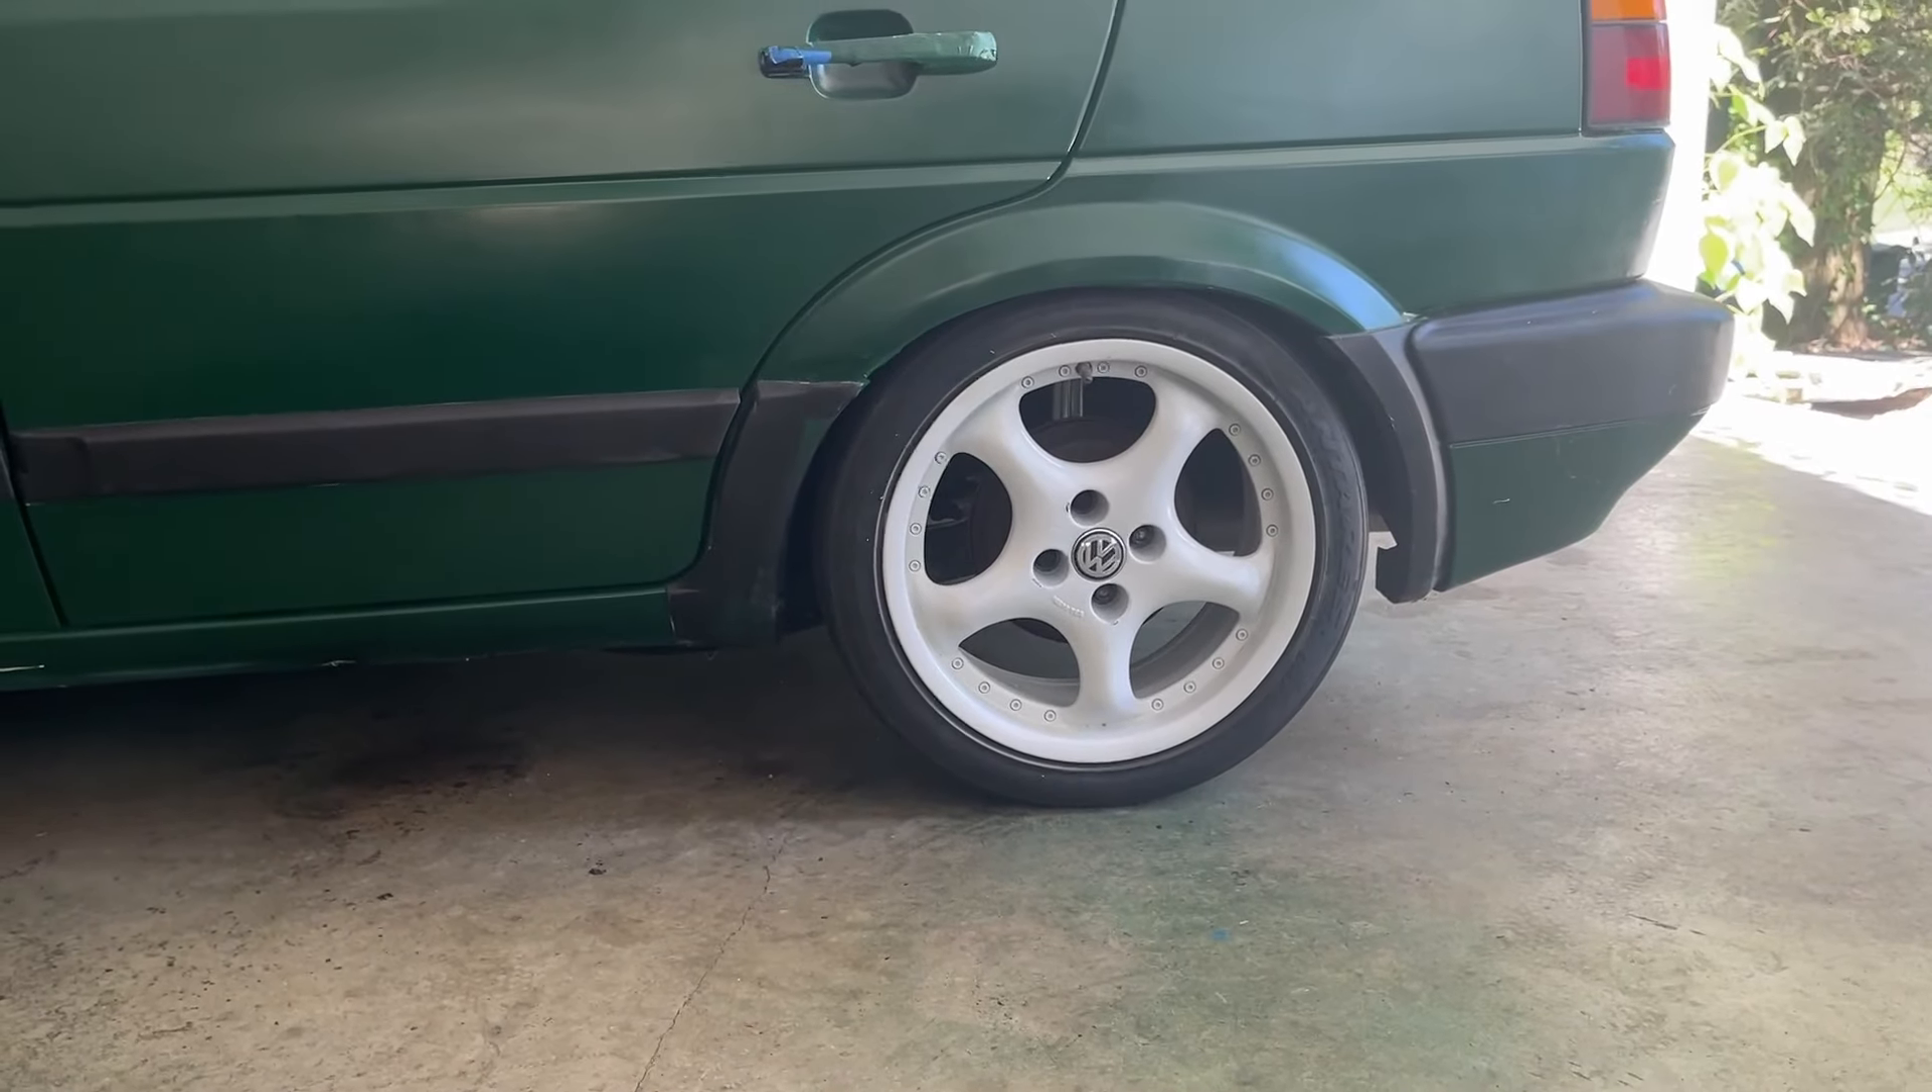We're just messing around with fitment because these old wheels have a pretty similar offset and width to the new ones i'm getting so they actually fit pretty well the clearancing isn't too bad.